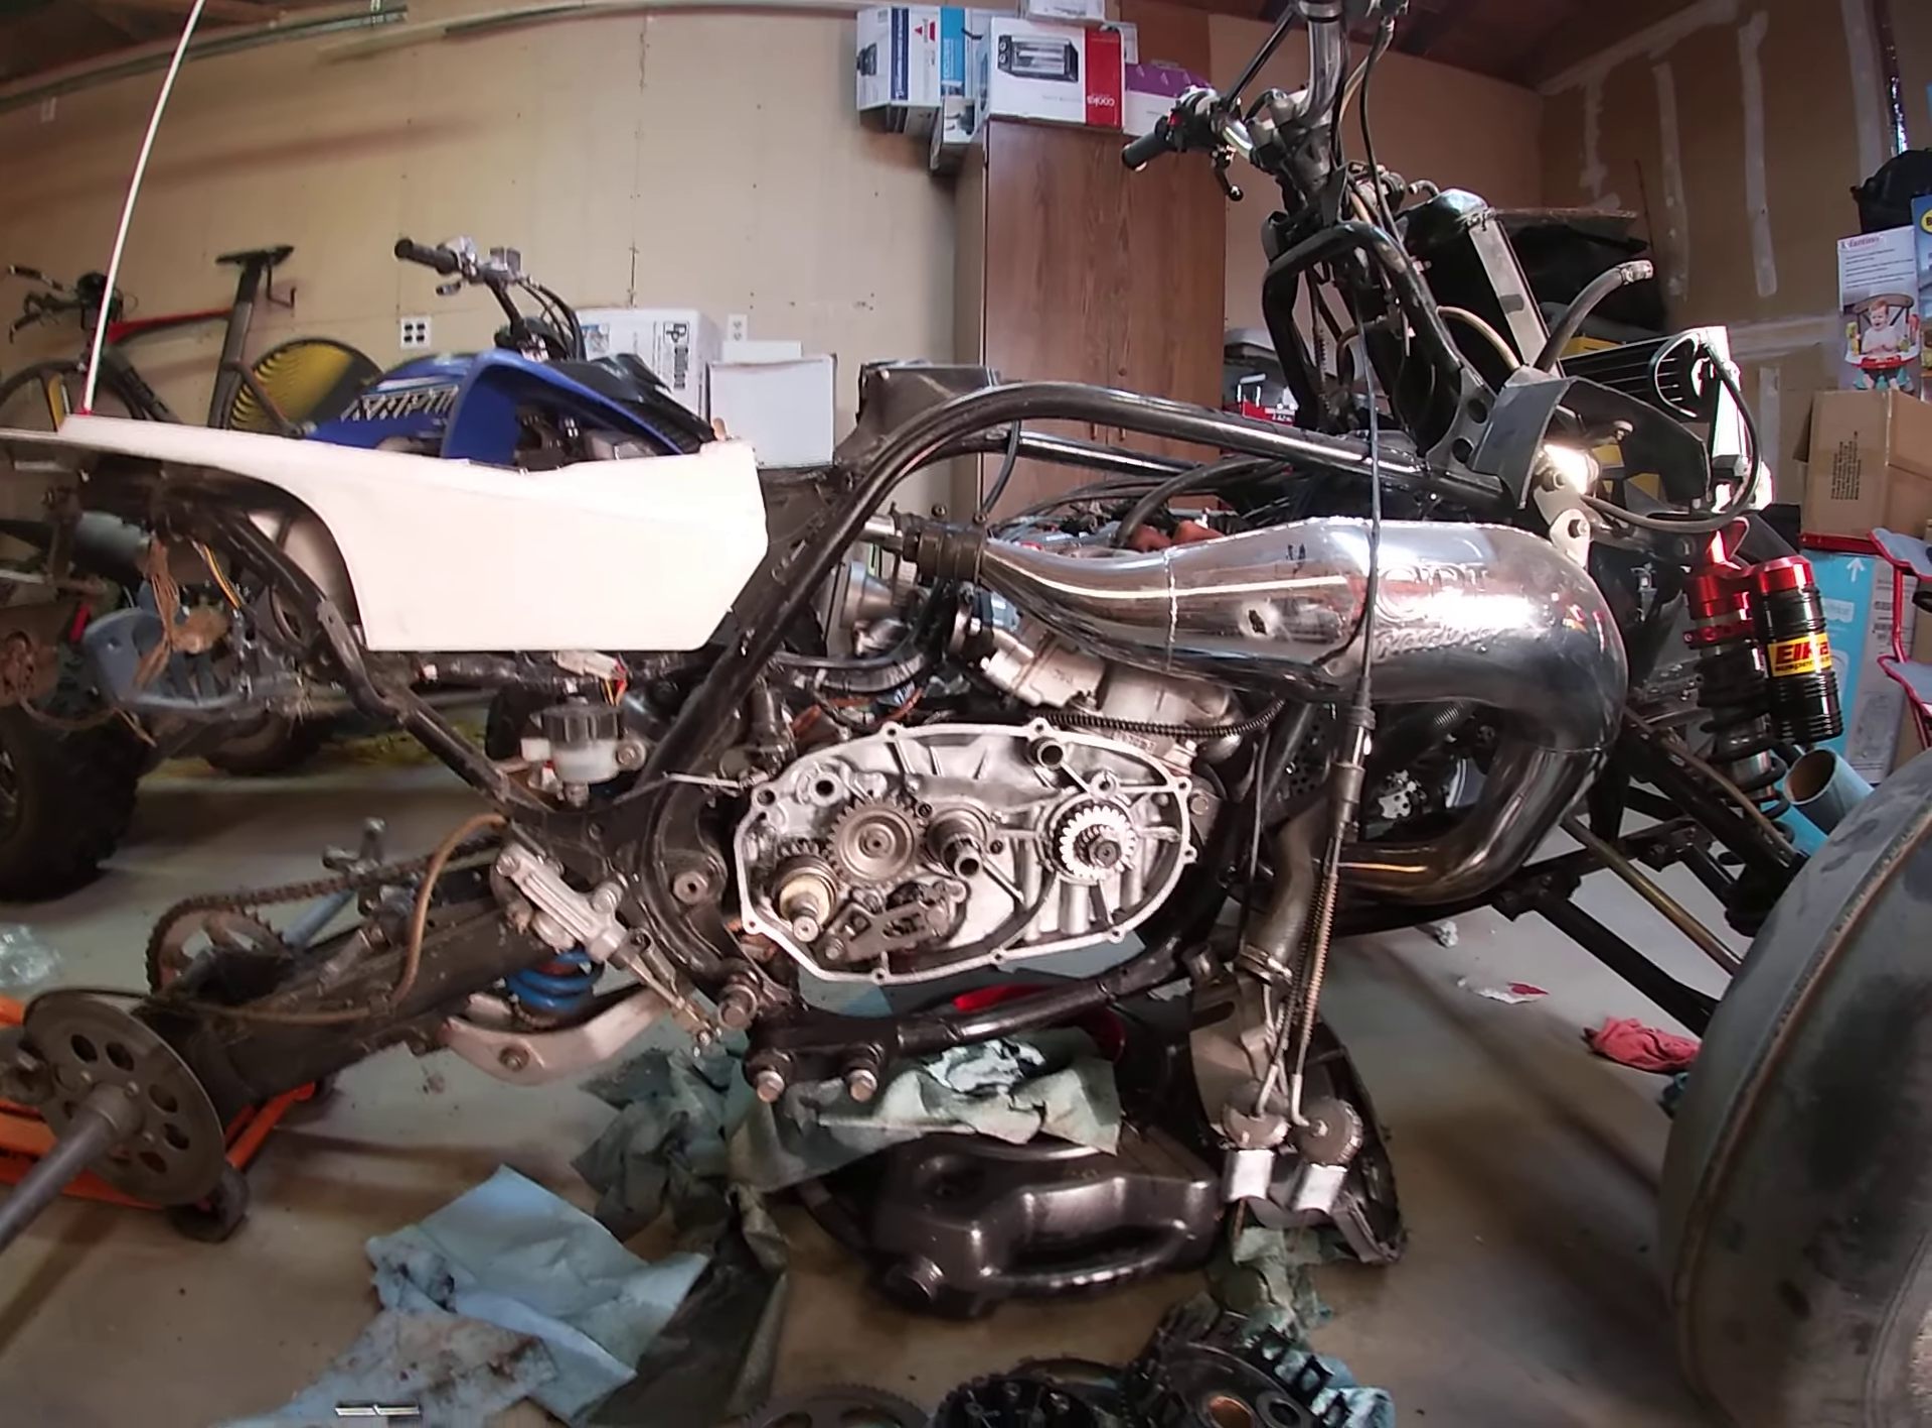As you can see, the side case is still off.